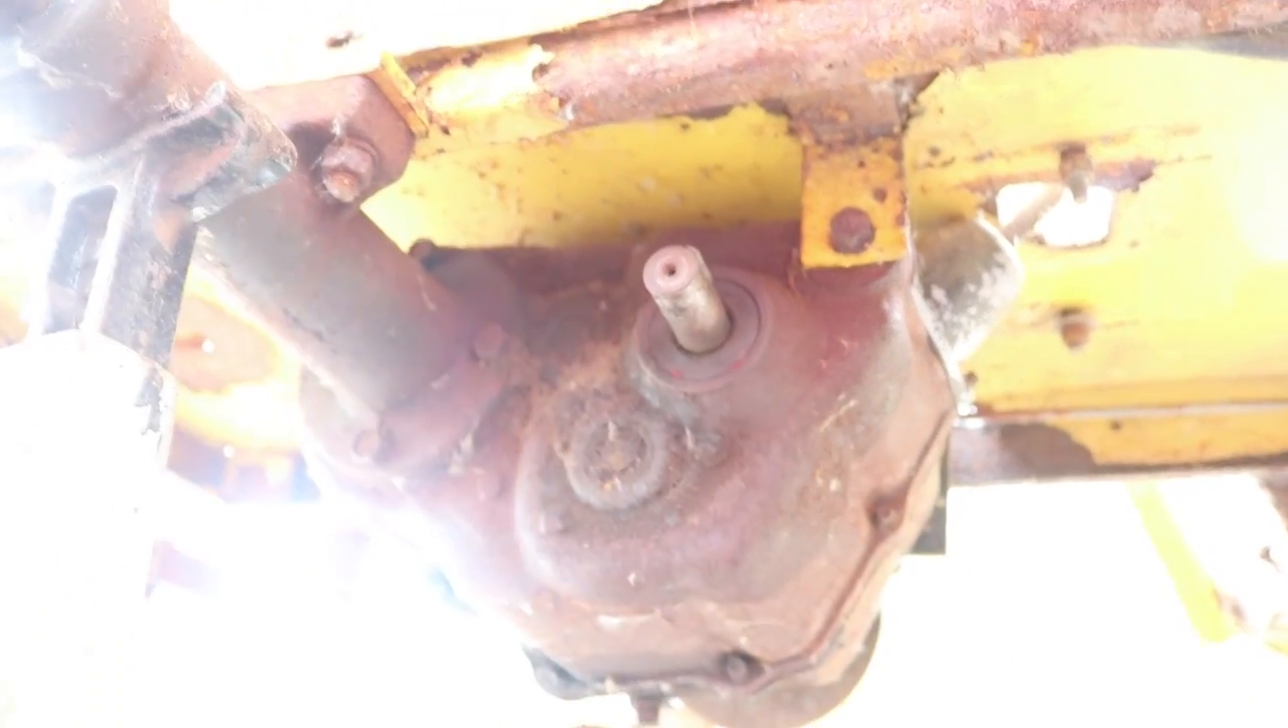So under the tractor, I already pulled the original V-belt pulley off of the driven shaft in the transmission.